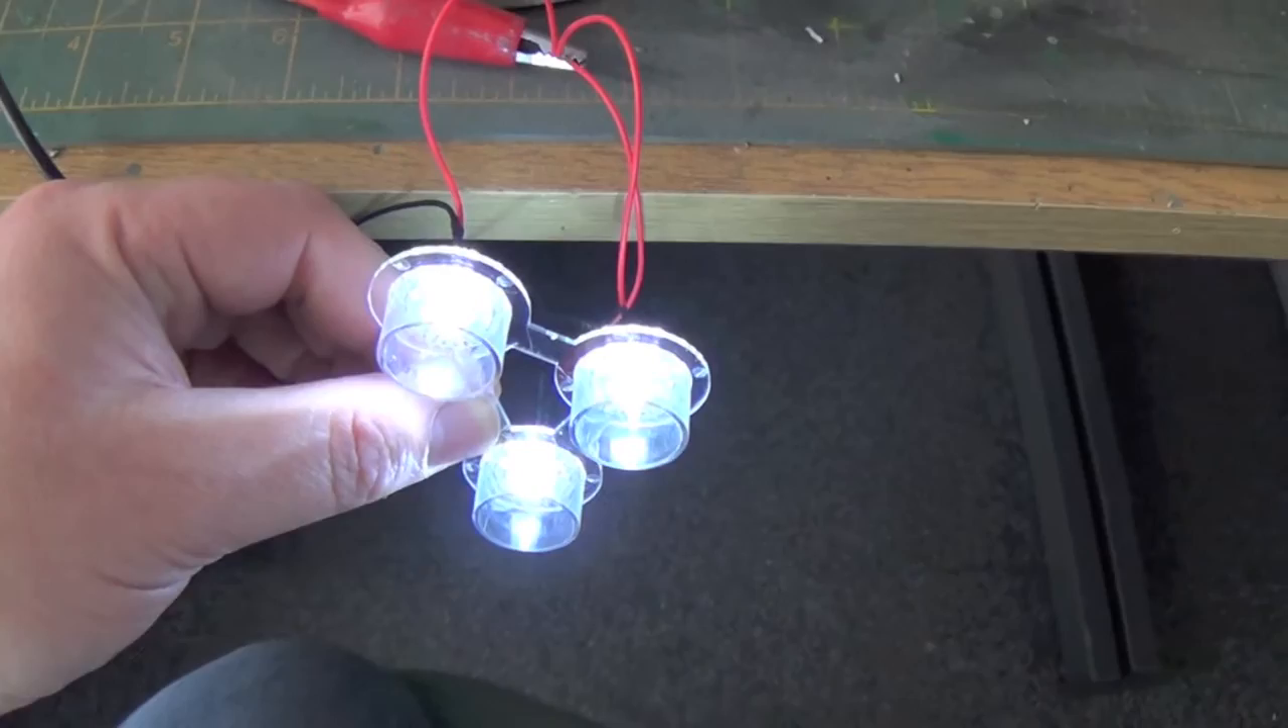OK, I've just popped the three LEDs into the back of the transparency.